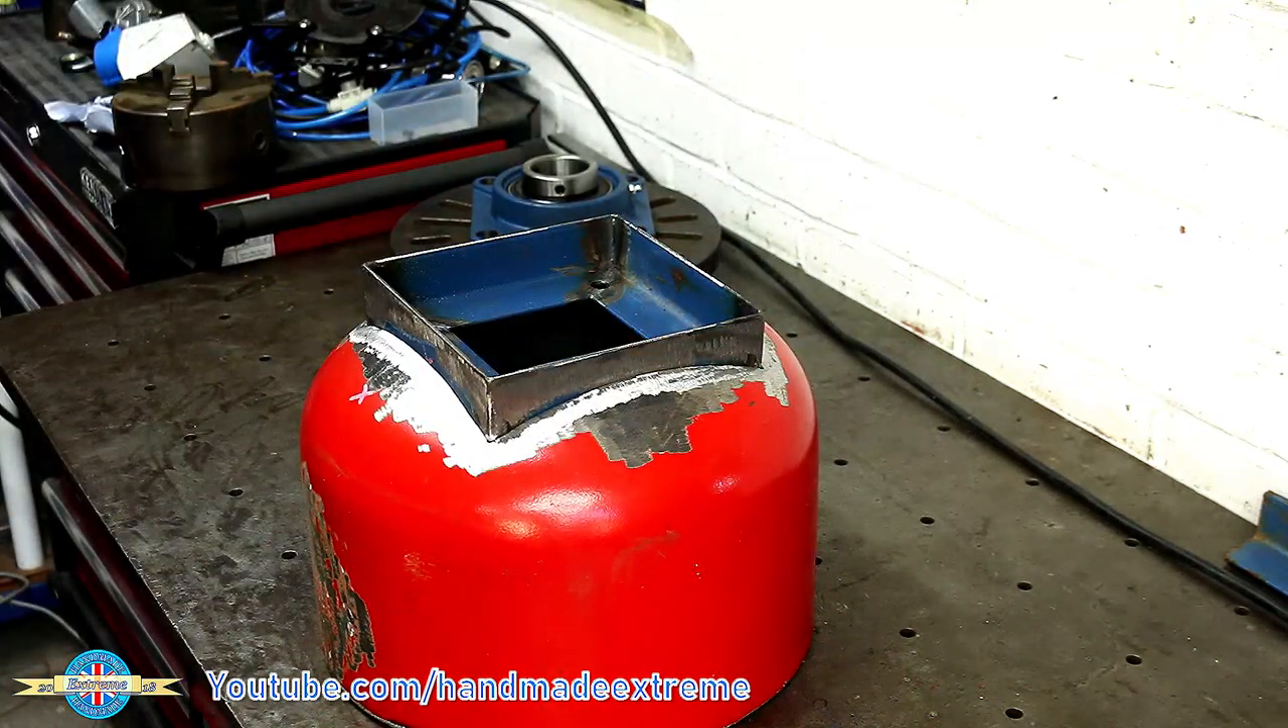There's our cutout and the box is a nice snug fit in there.